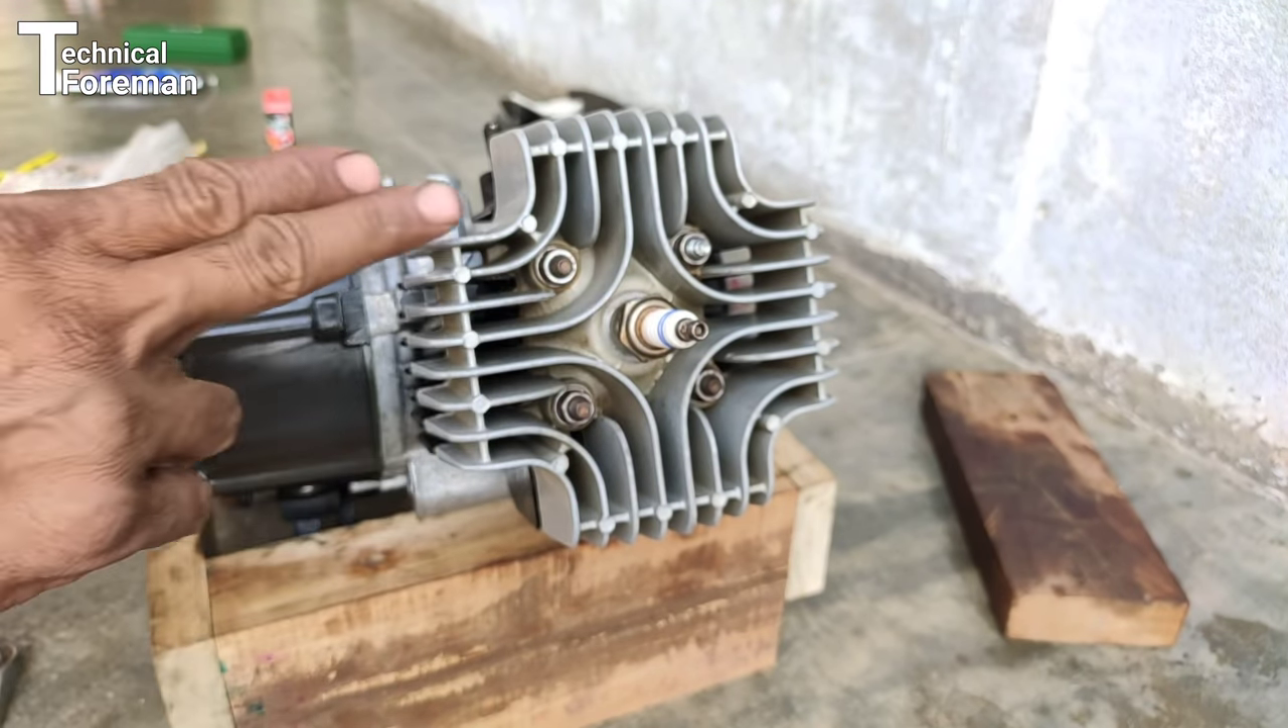तो स्पार्क प्लग फिटिंग हो चुका है।